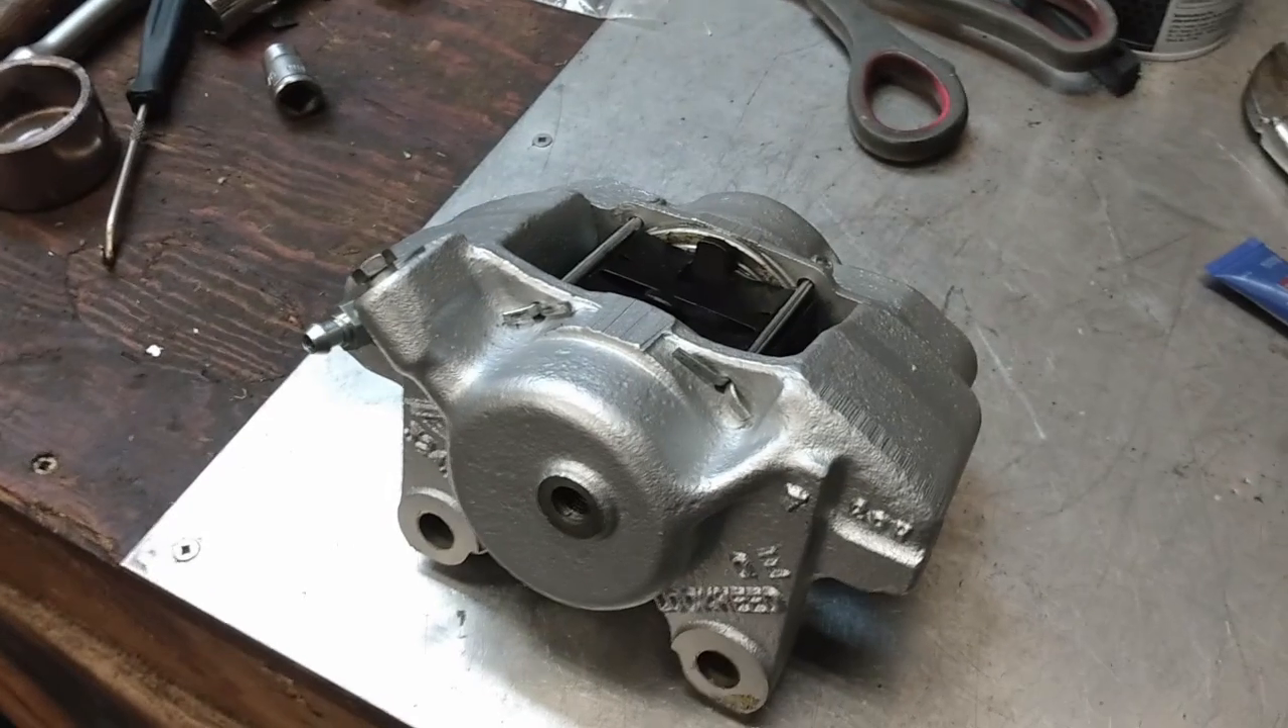So there we have one of the brake calipers repainted and all put back together.